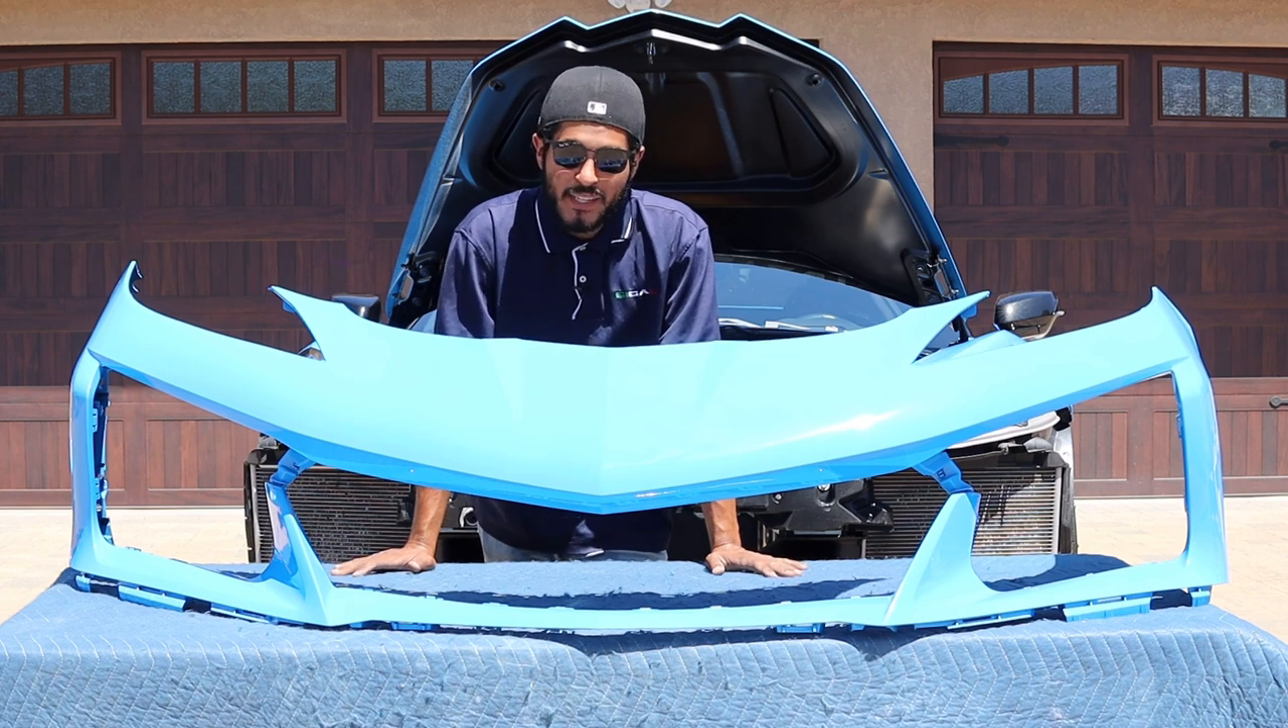Every single grille molding including the front lip is completely taken off of the bumper.